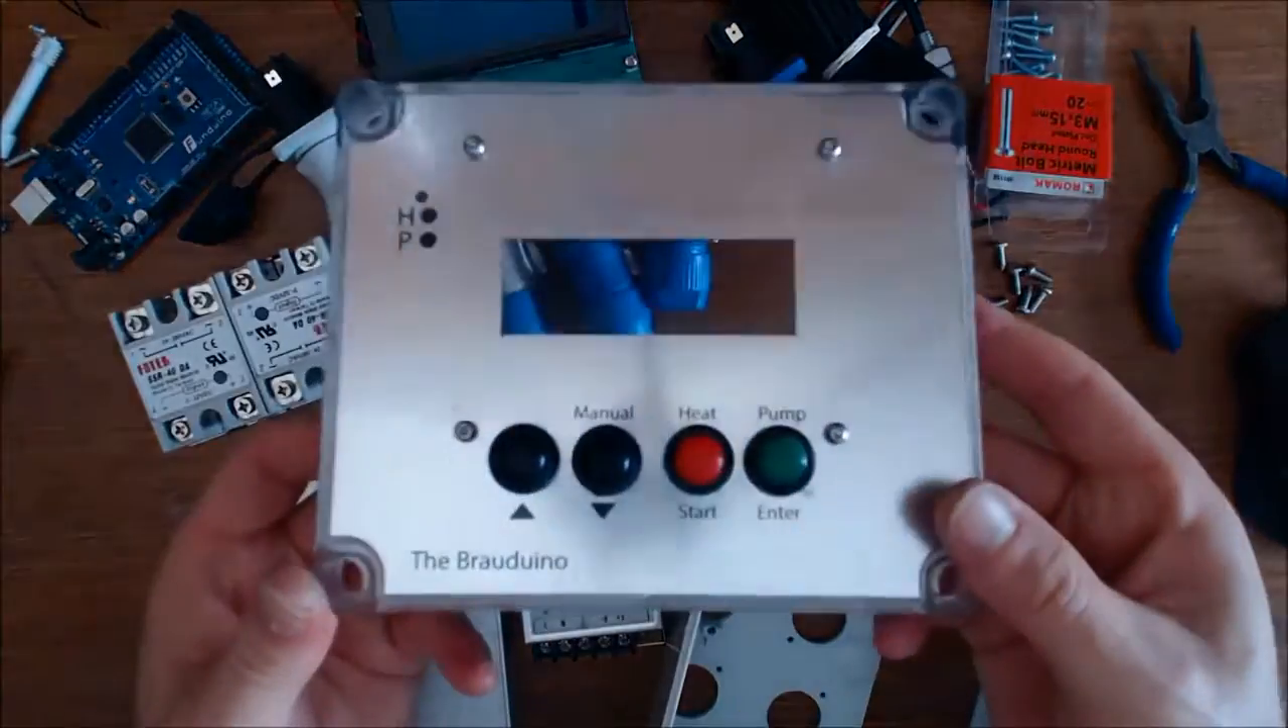So we've got our box with our buttons in there.